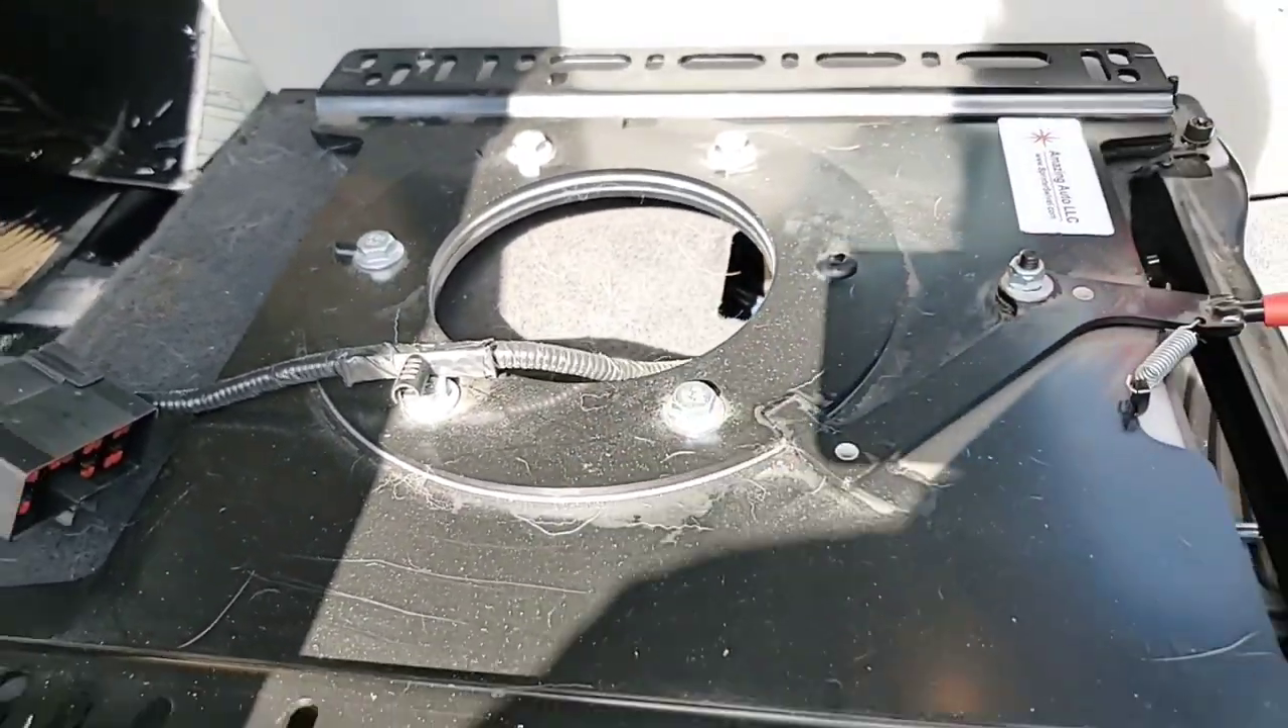So the seats off now I just got to remove the swivel plate.